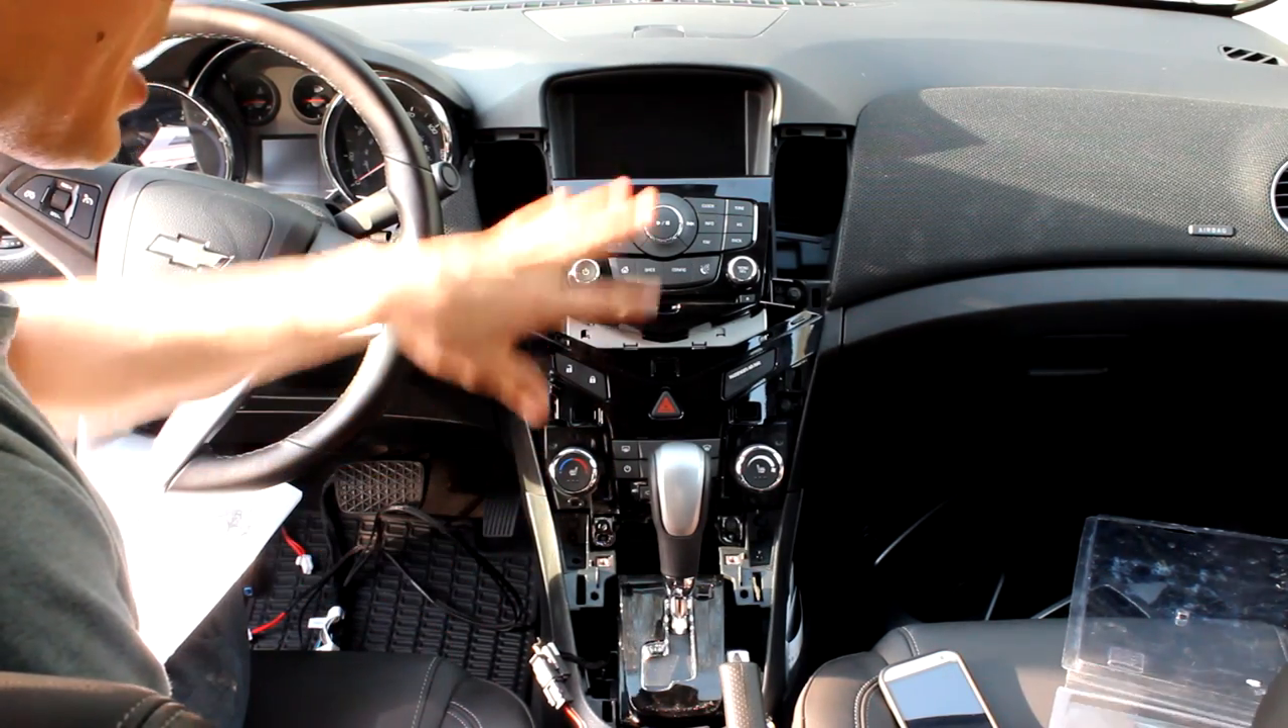Okay so we got the radio interface the screen and the HVAC controls back in.